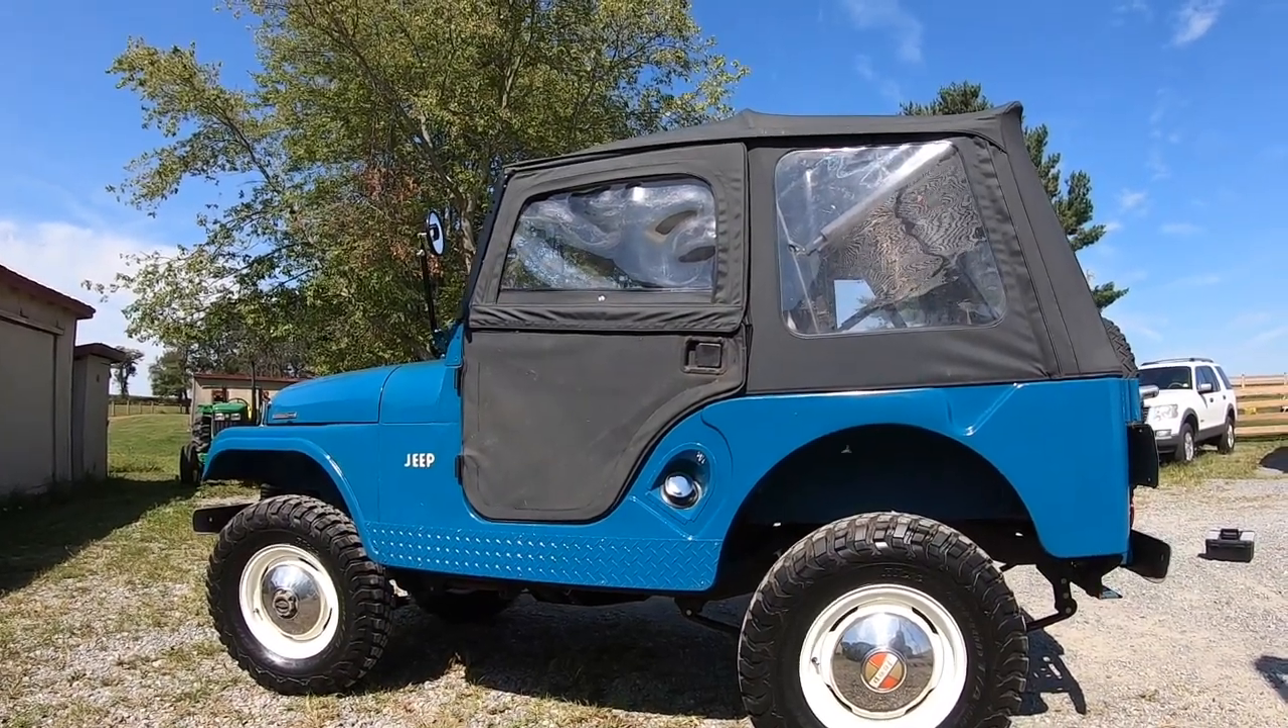So there you have it, there's the install of my used Bestop super top on my 1965 CJ5, on in time for winter and for fall.